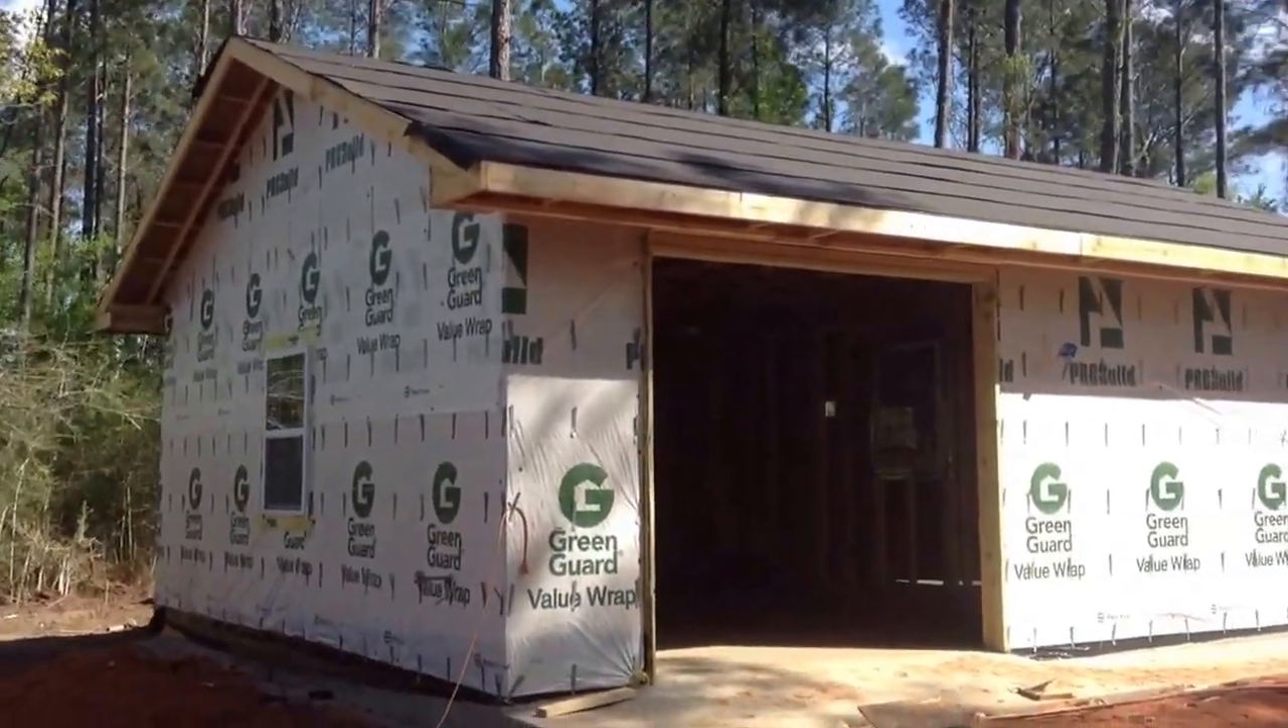We've got the buildings up, the framework's all up and it's dried in.